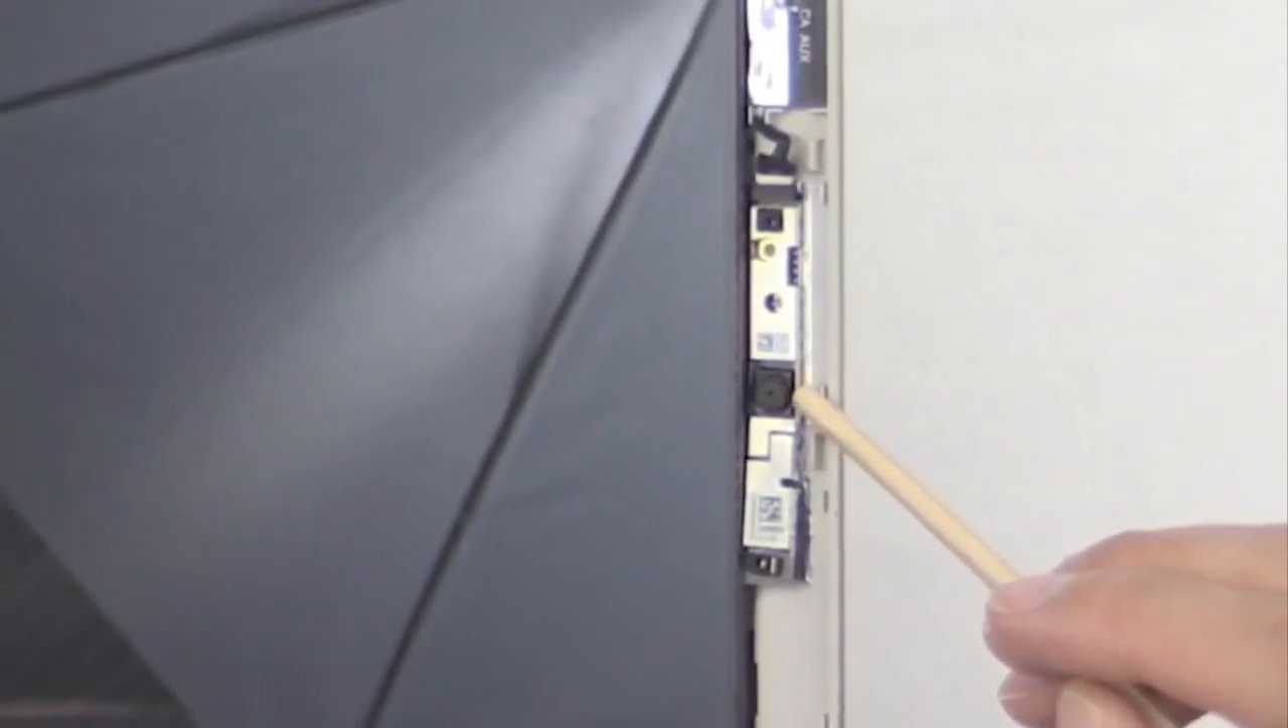And in a previous video, I took off the bezel here, and underneath the bezel, you'll find the webcam, which has the built-in microphones.